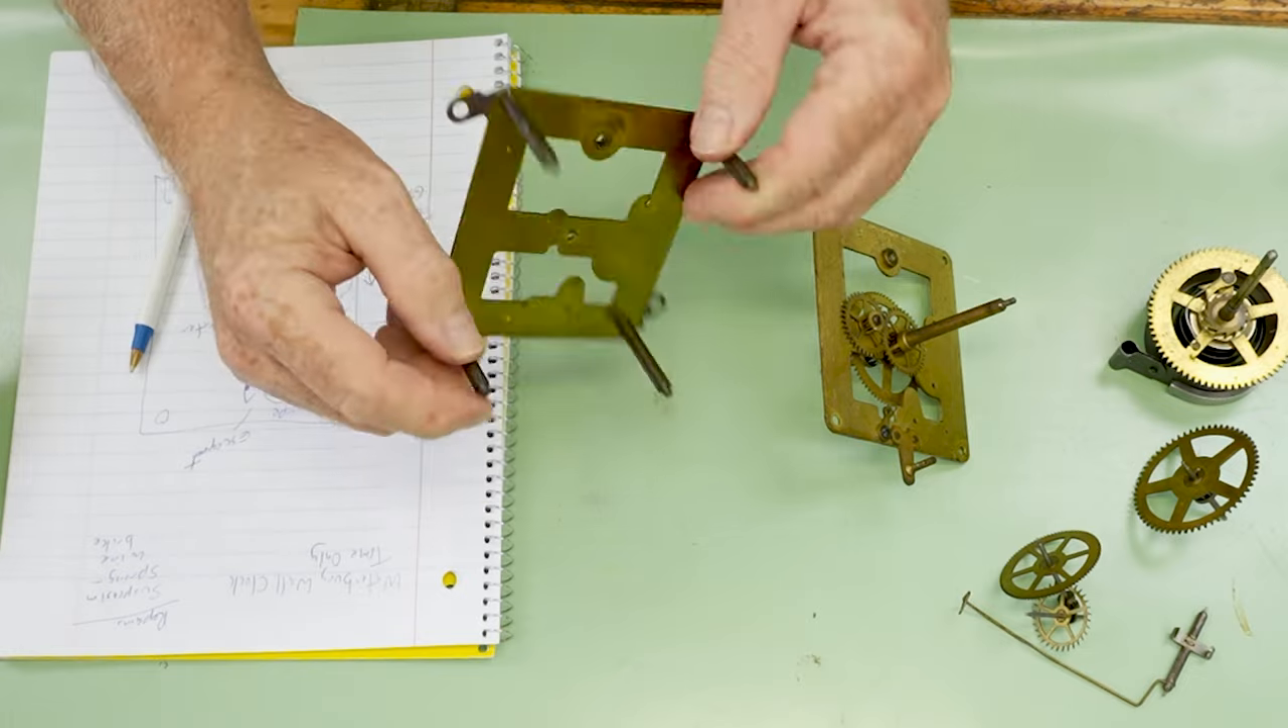So at this stage, we have what we might call the back plate or the bottom plate completely disassembled.